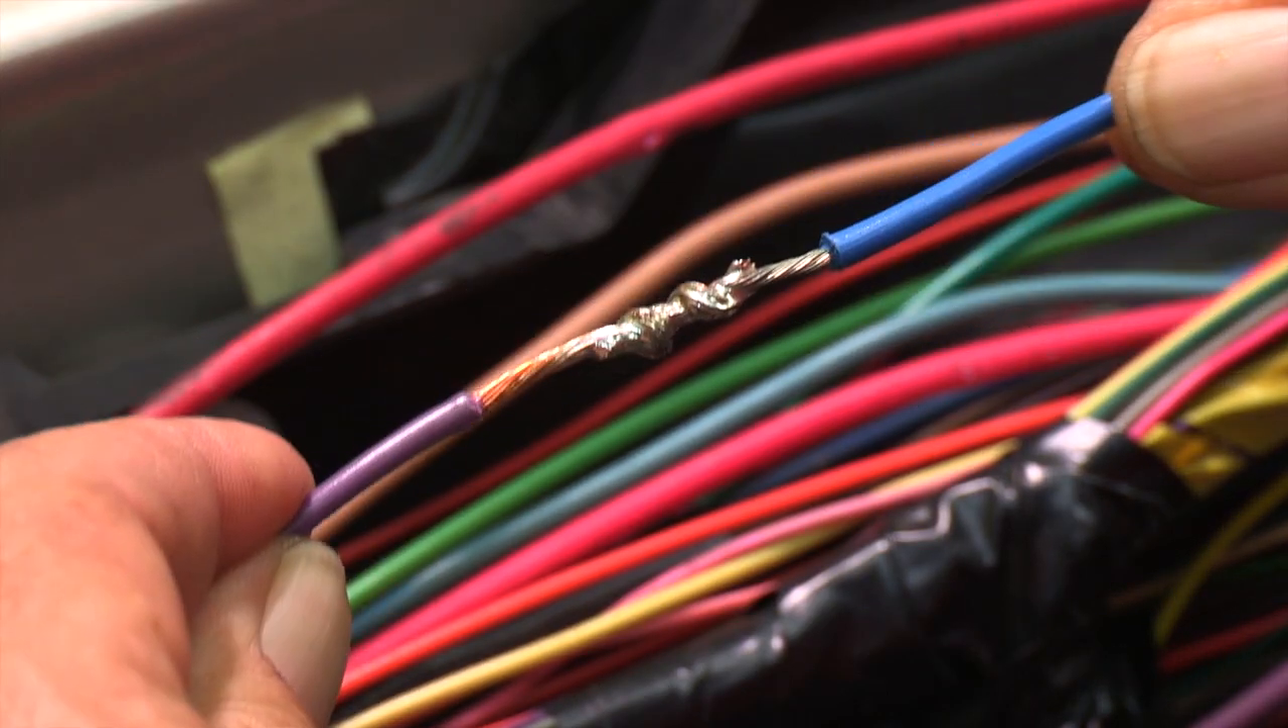We now have a good, strong, soldered connection, but still need to protect the exposed wire from the elements to prevent corrosion.